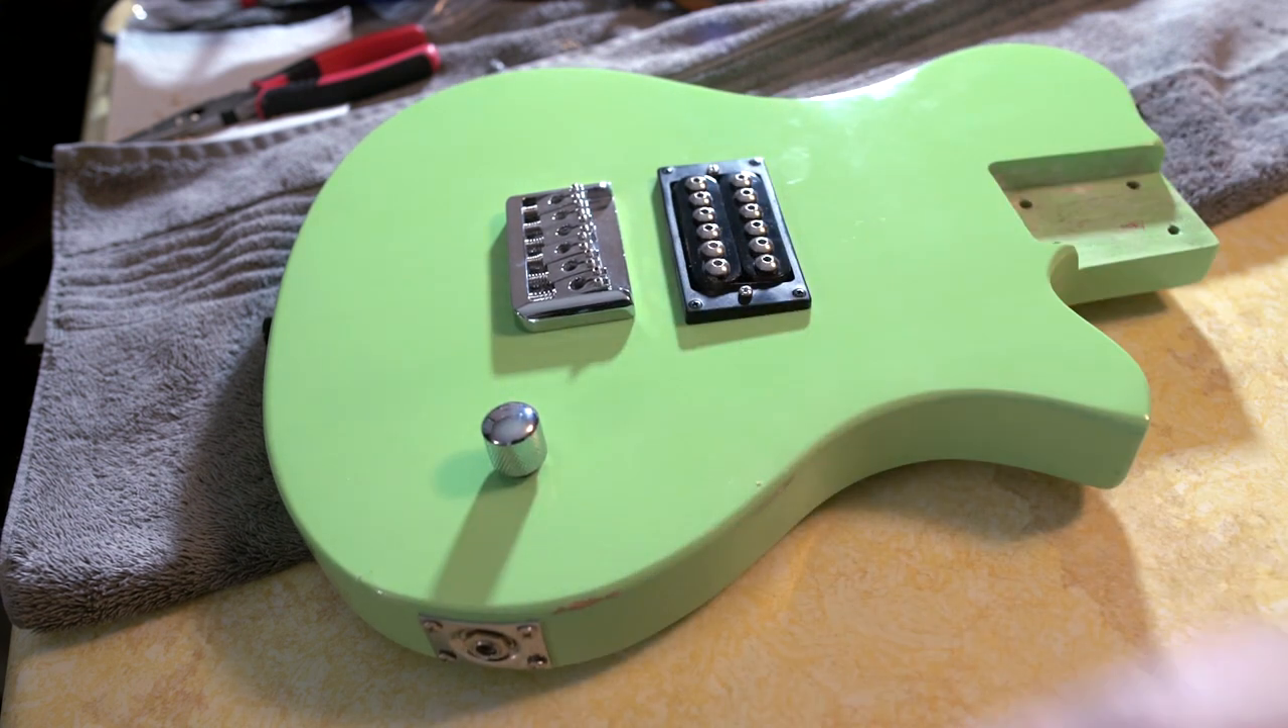We got our input jack back in we got our coil tap and of course we got our awesome pickup in place.